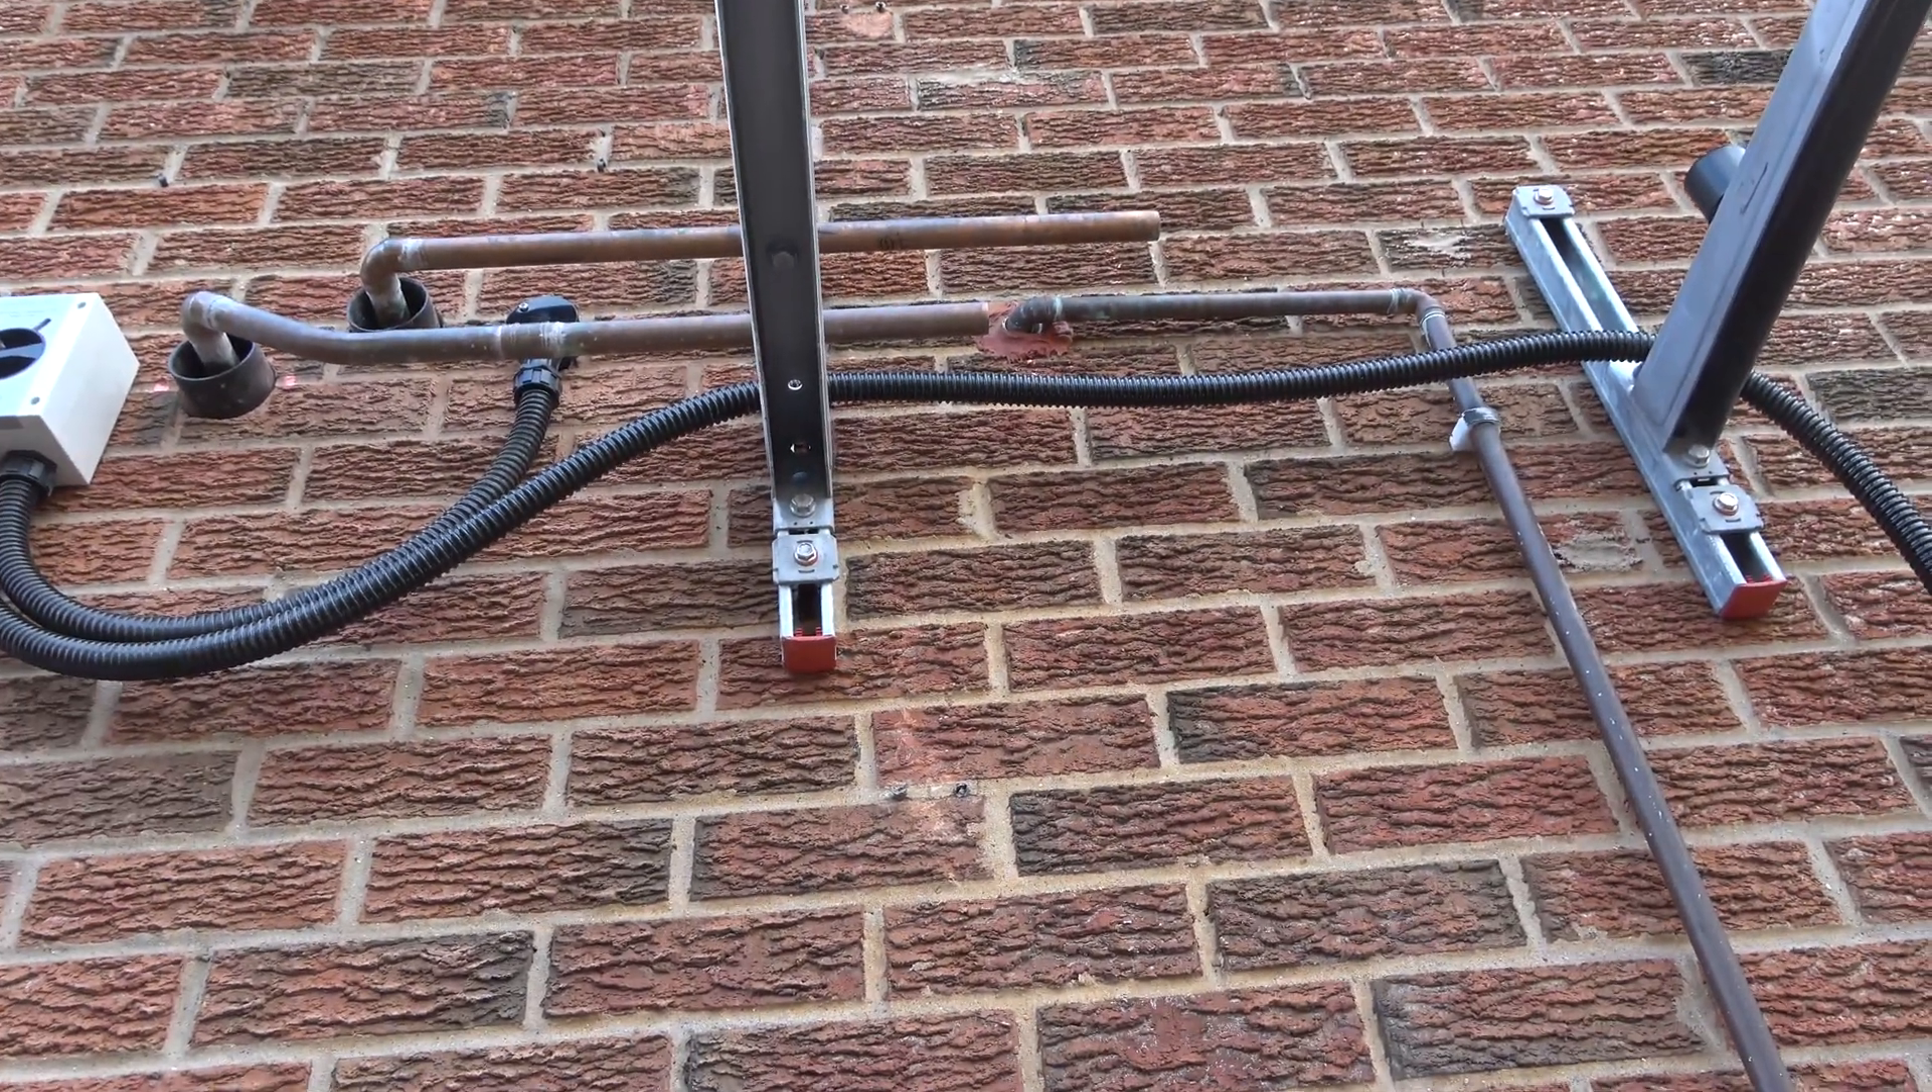We also have the flow return pipes. They're just waiting to be connected up.